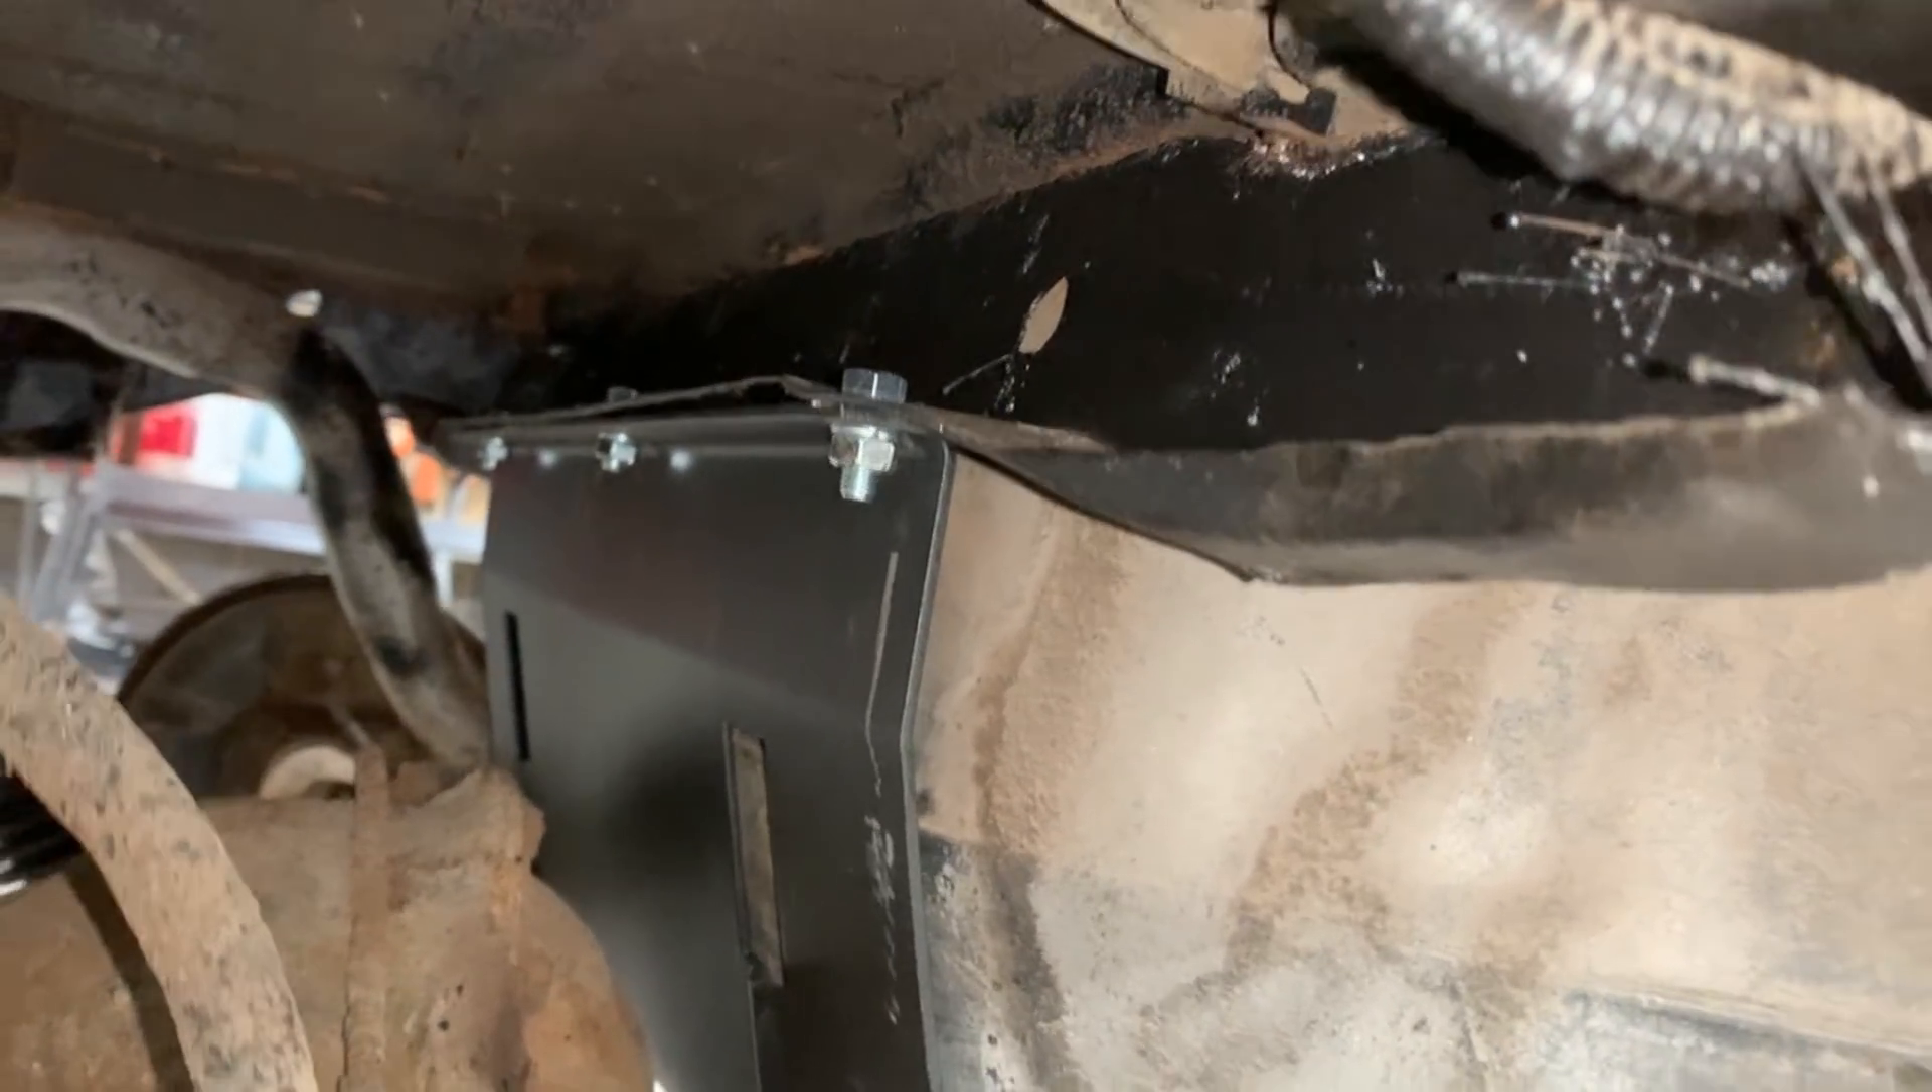Okay i put the proper hardware here as well and that's gonna be it for the gas tank.